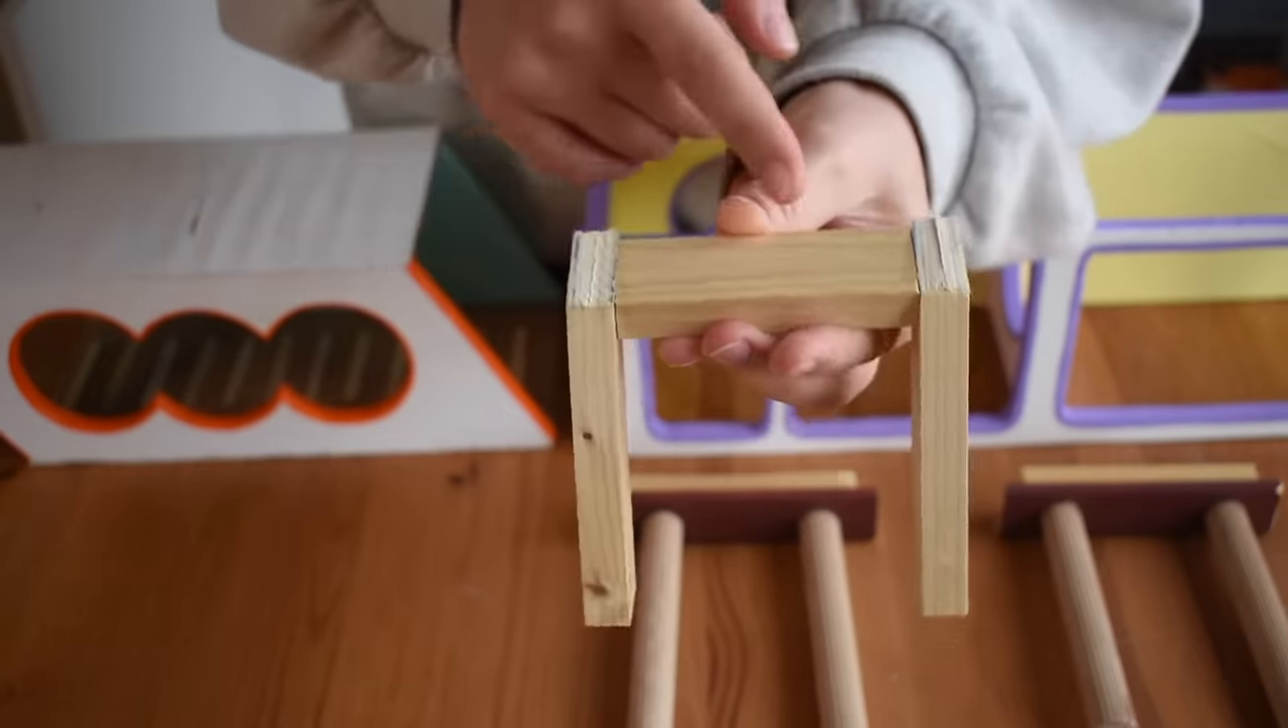For the ramp, I've made an angled support that's made of two legs and a centre beam.